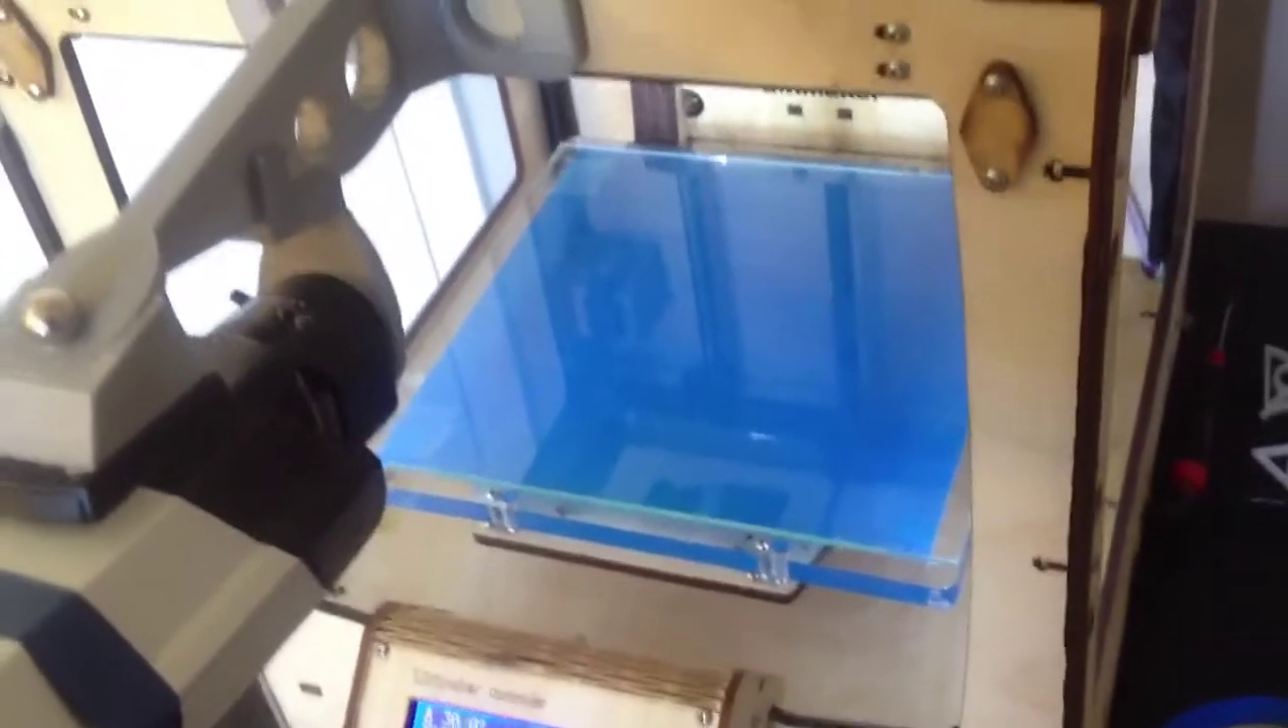Now I'm going to put it on the bed. Now the glass sheet is on the Ultimaker.